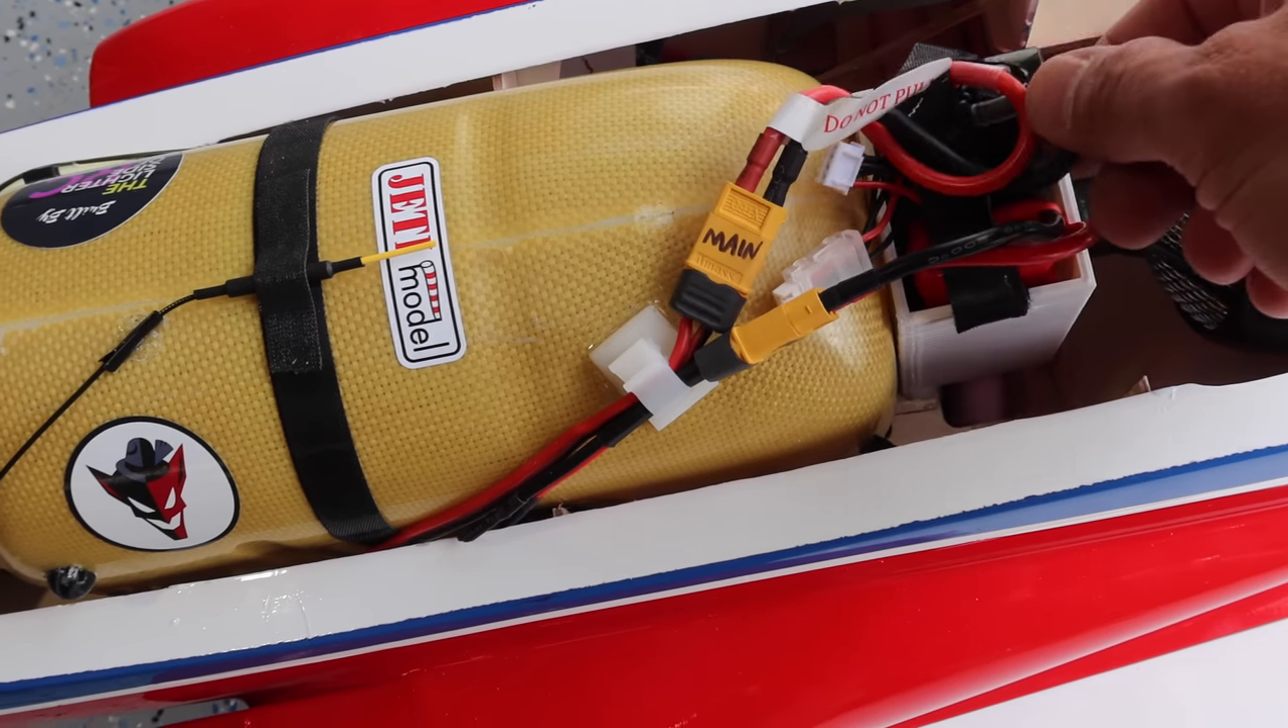I got the Velcro installed on the battery holder here.